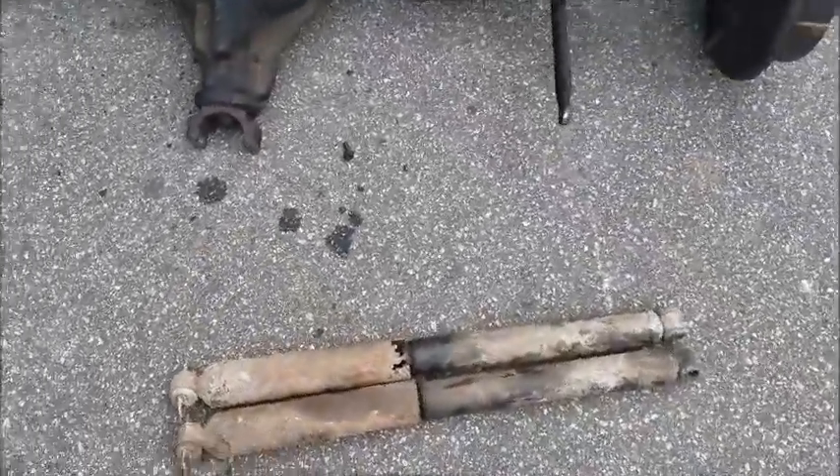Well, both shocks are out now.